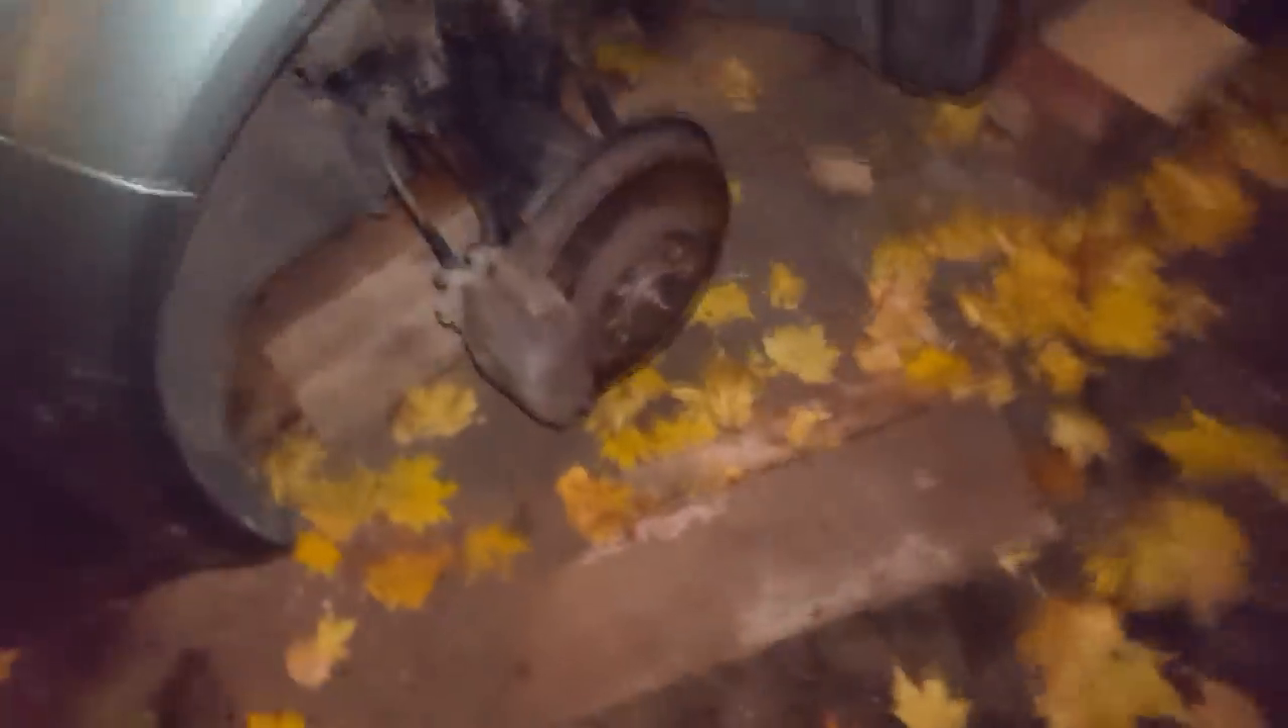I haven't put the tires on.